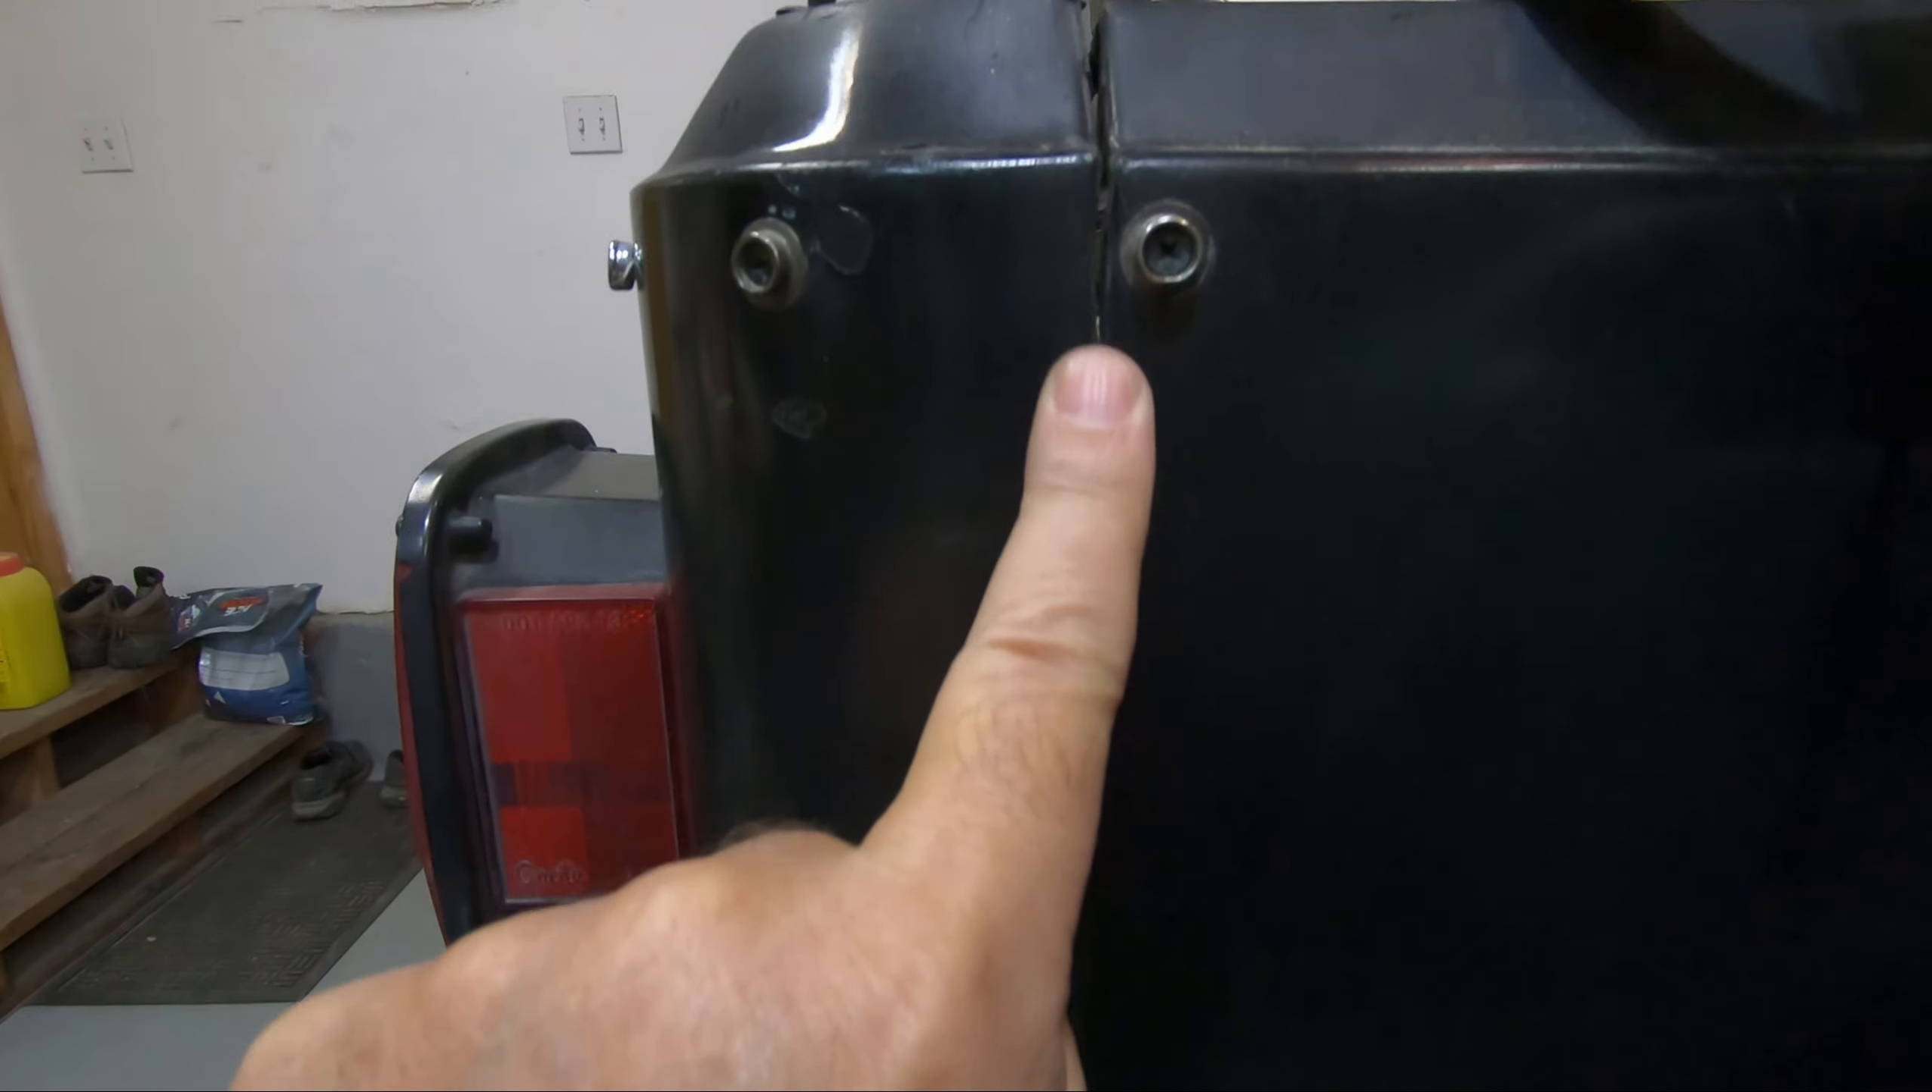The corner is pulled apart obviously under some stress.